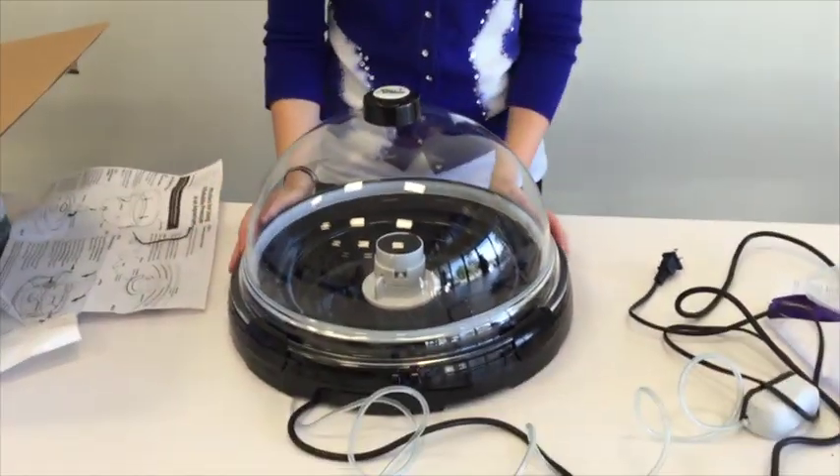Your cap is on and you are ready to add water and fish.